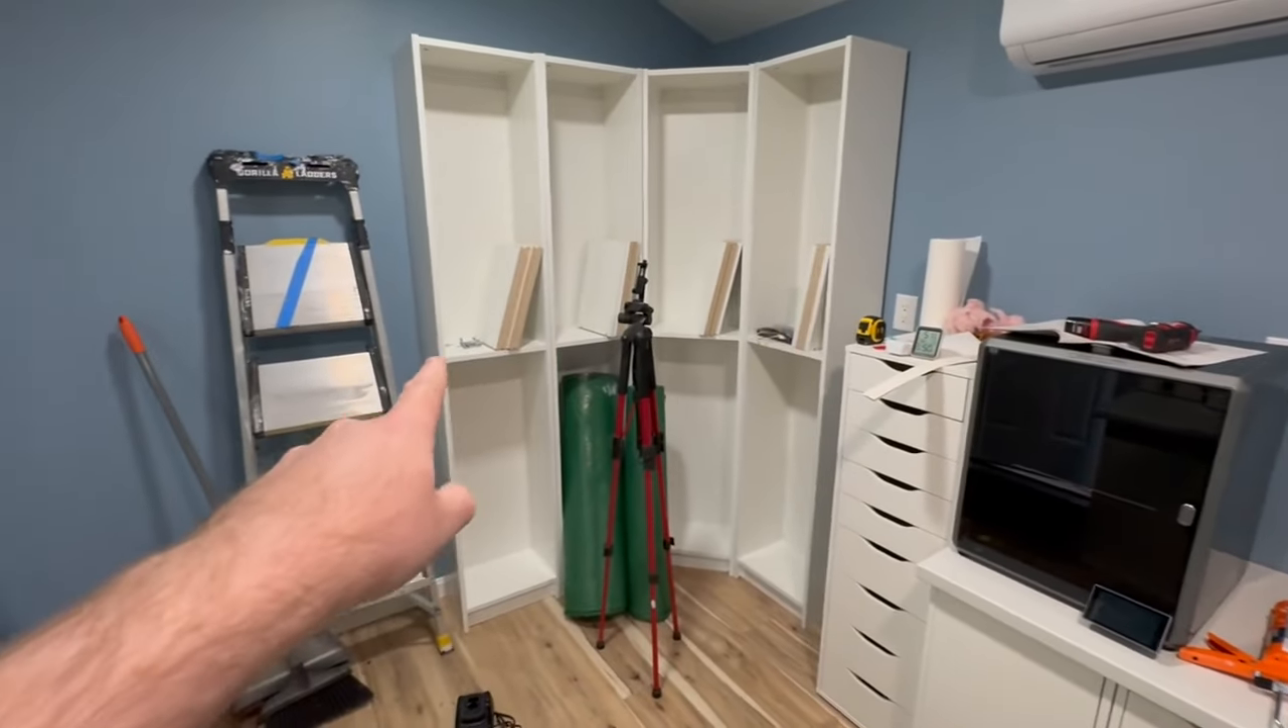I built the other bookcase. Now, we have four of them.